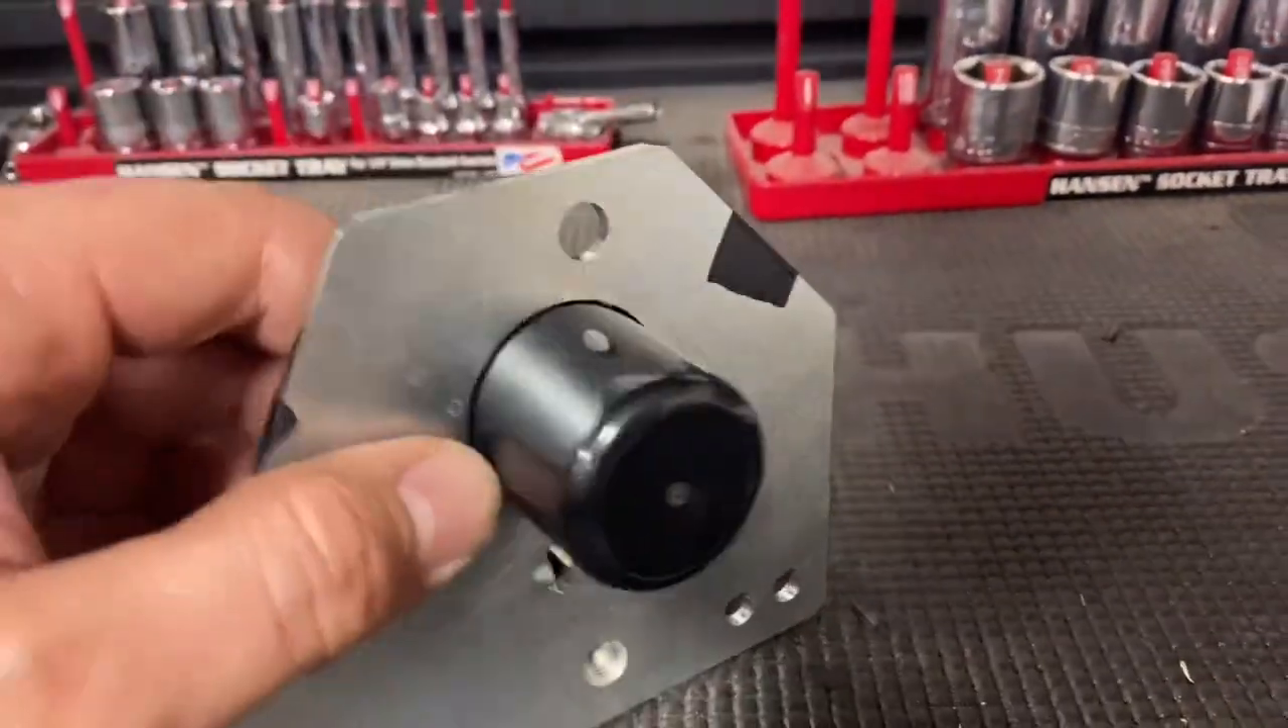This is just a top to a butane refill and it seems to fit through this hole perfectly.